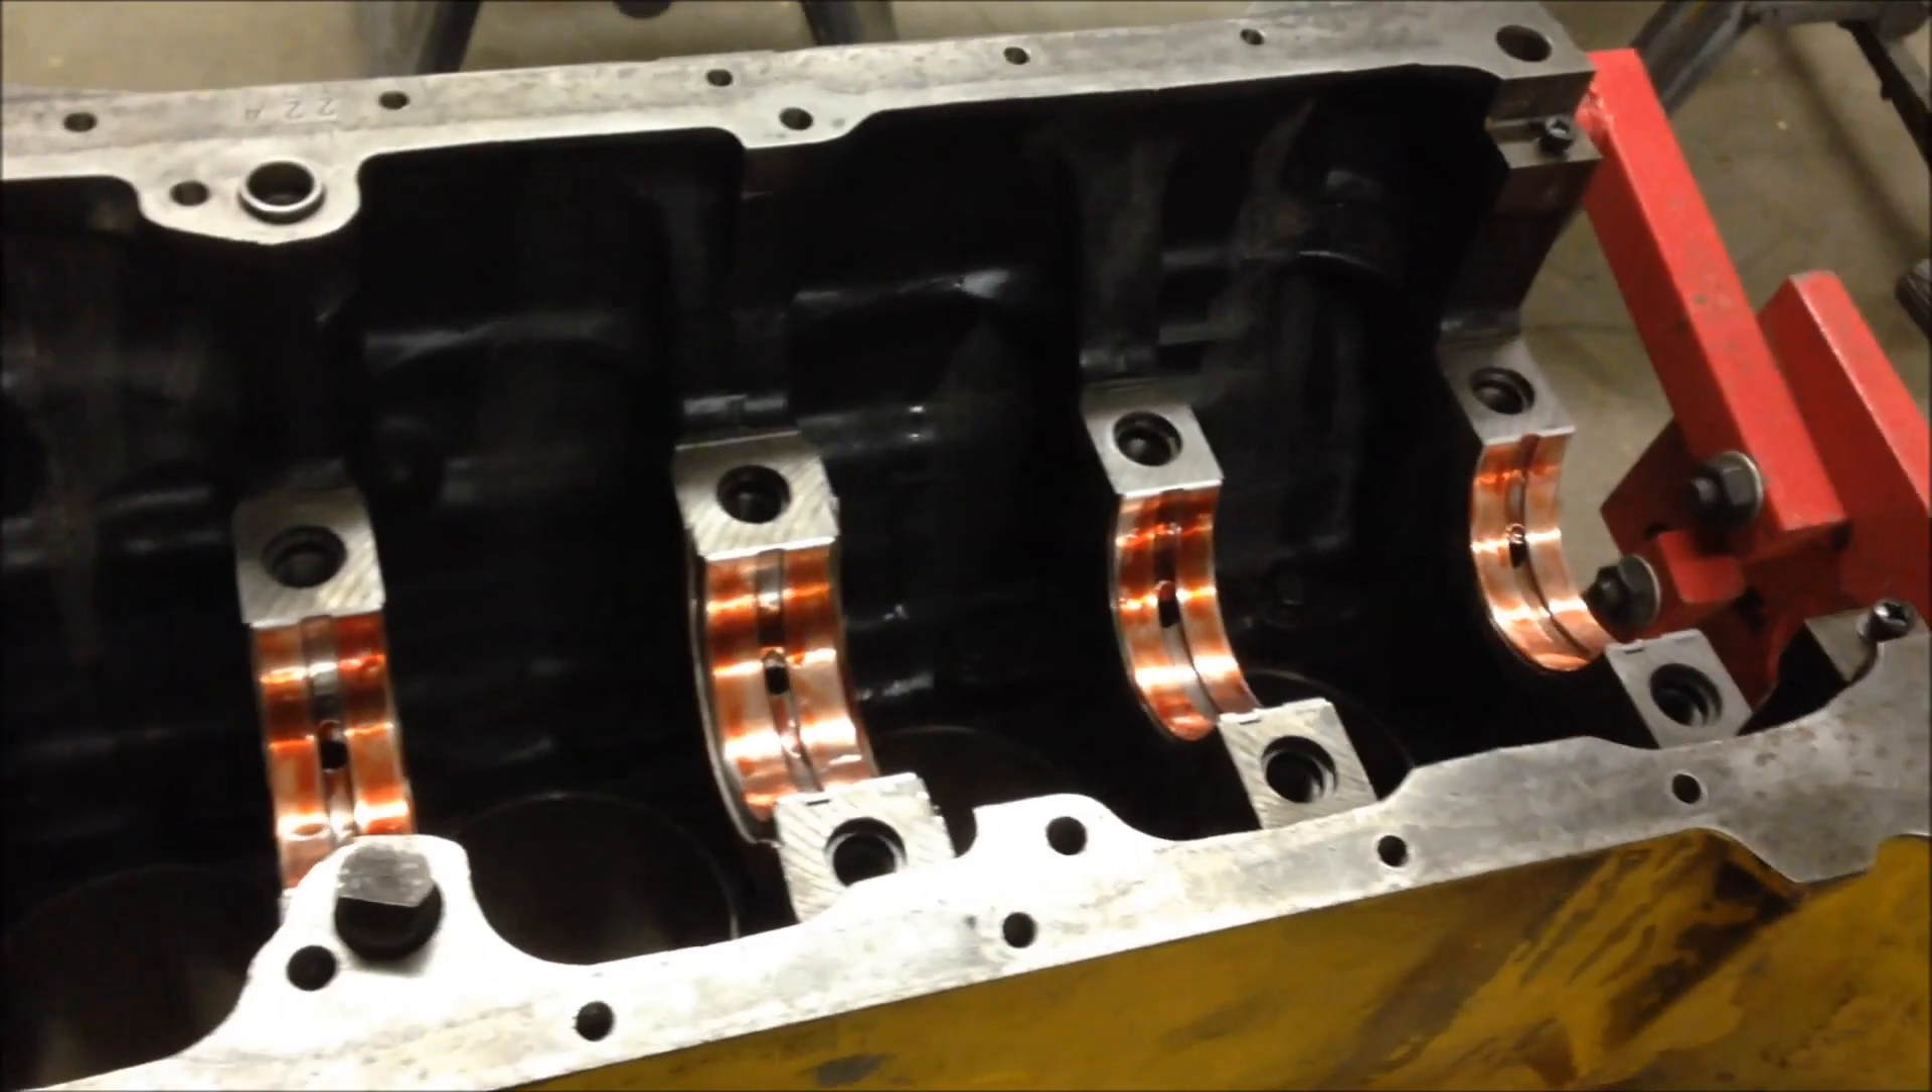Well, I've got all the bearings on in, that is the main bearings. Put assembly lube on them, and they're ready to go.